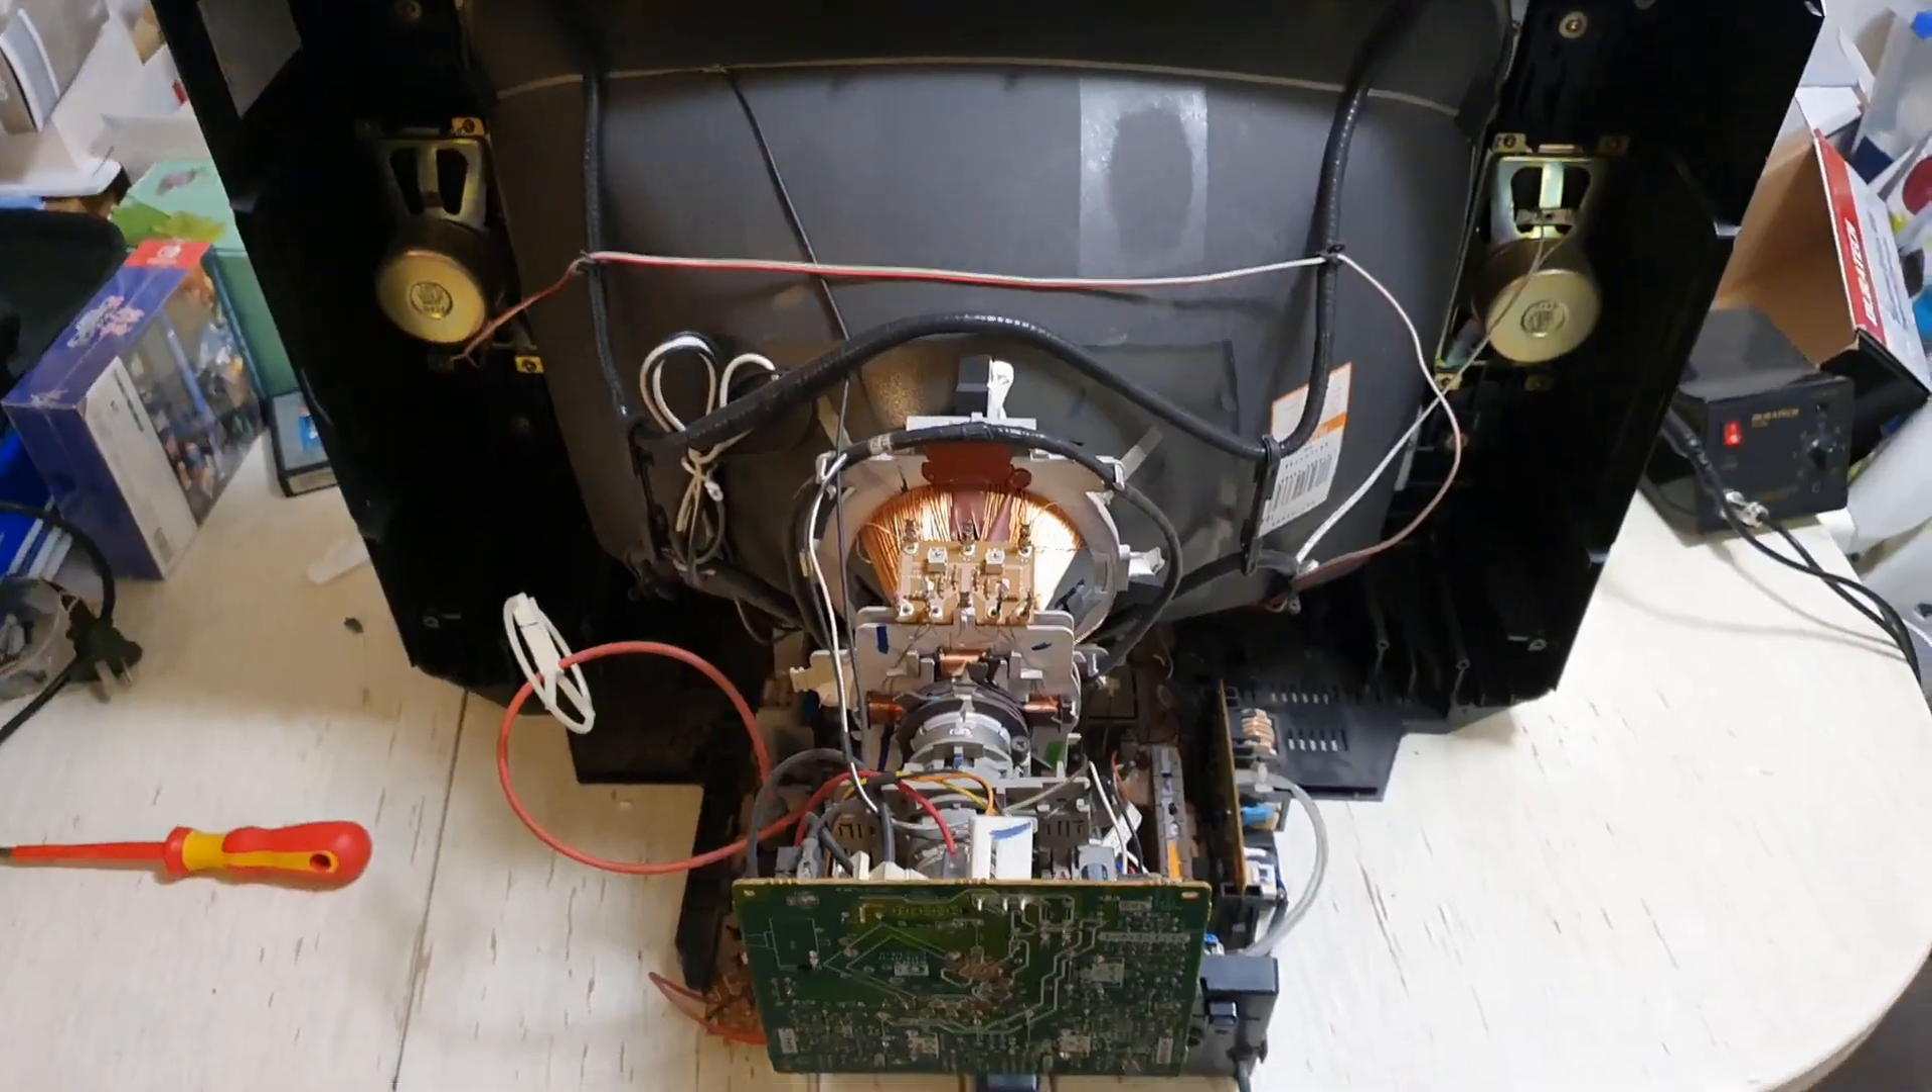So this is the TV with the back off now.